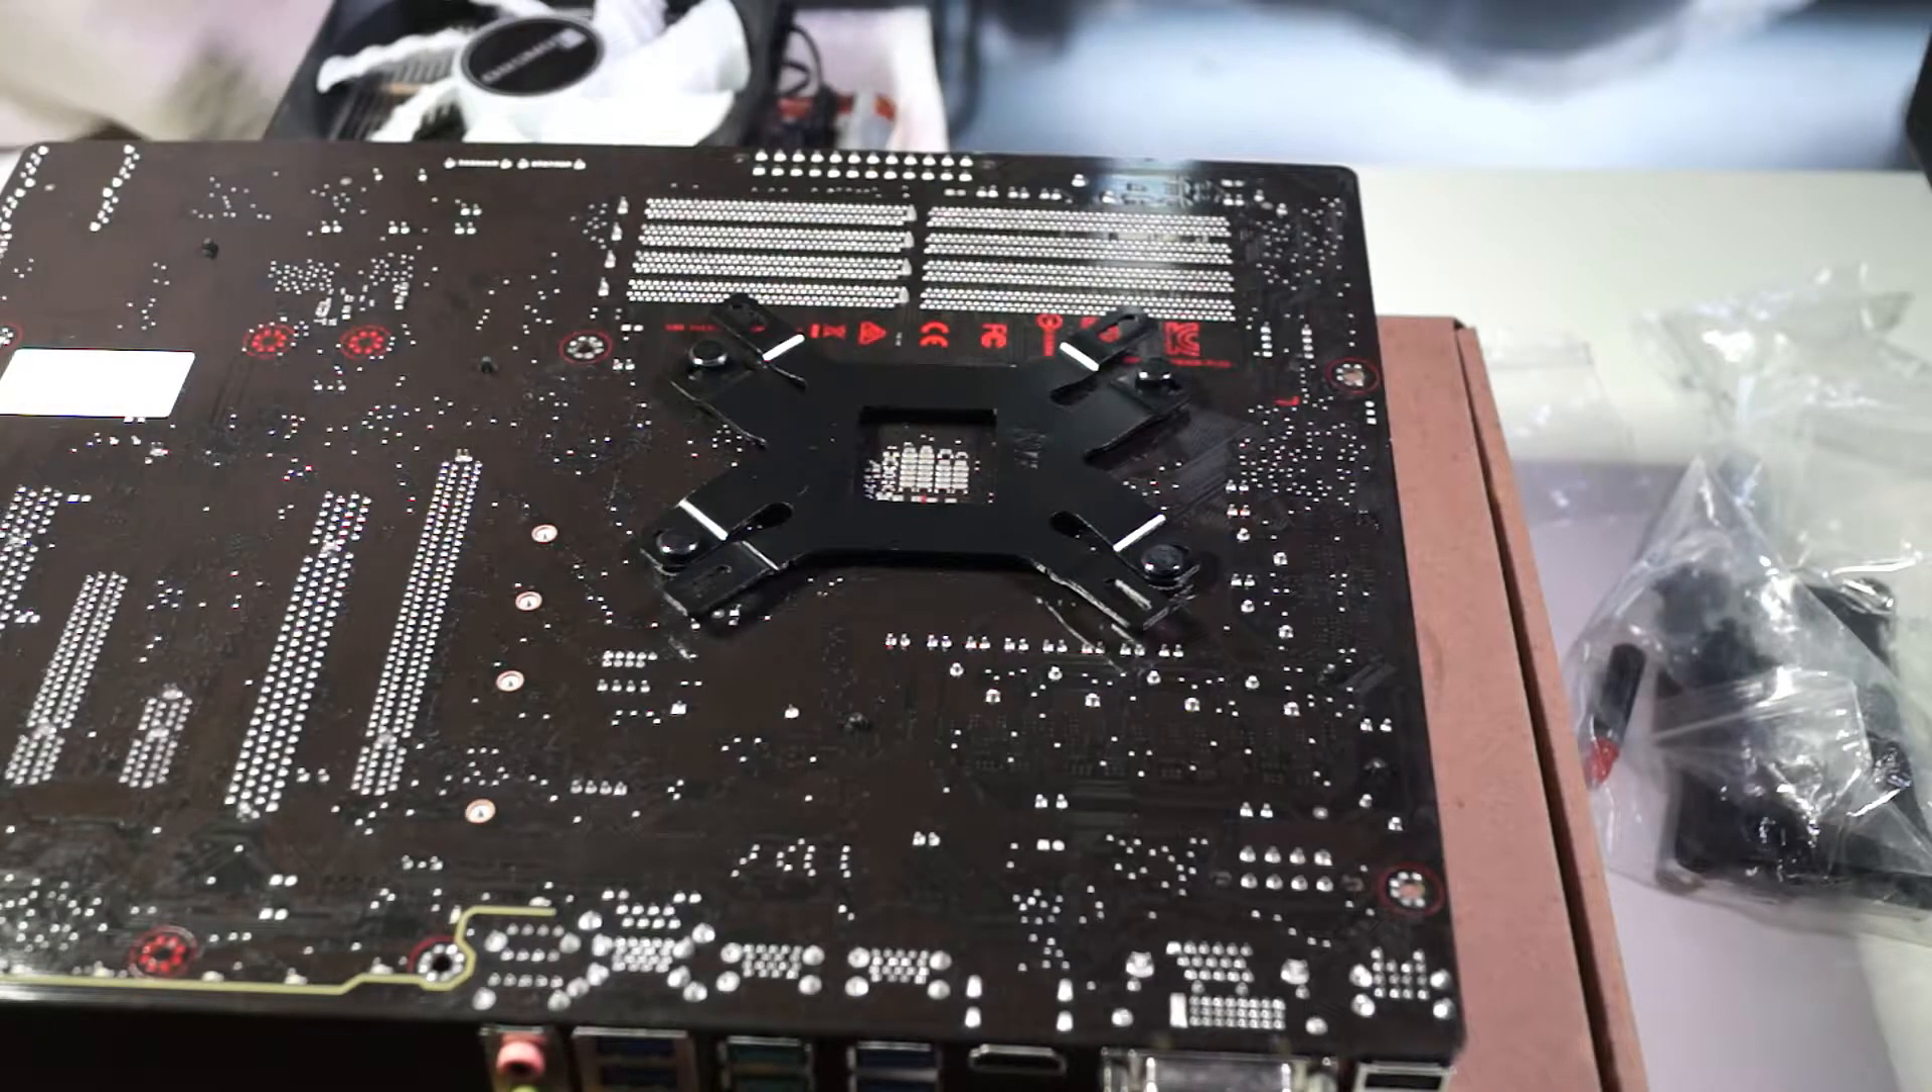The plate is on the back of this motherboard.